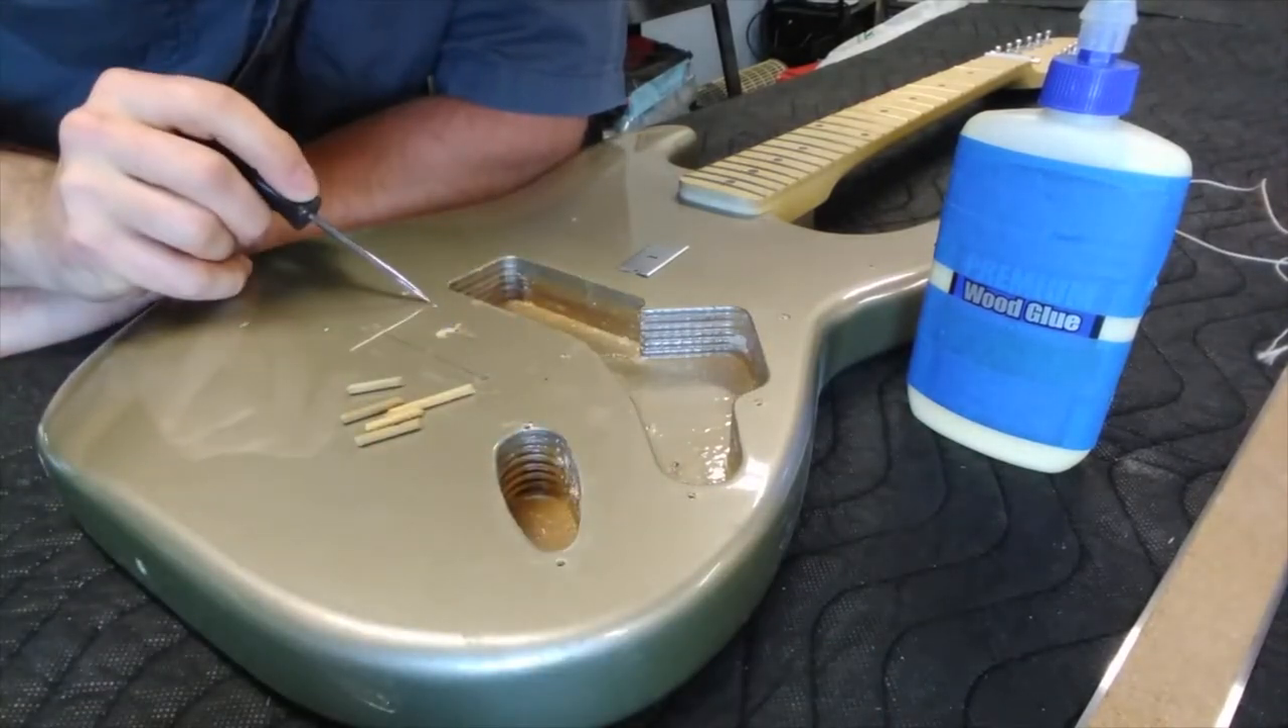I have taken the original six string bridge off of this guitar and this bridge had one two three four five different mounting screws holes that held it to the guitar.